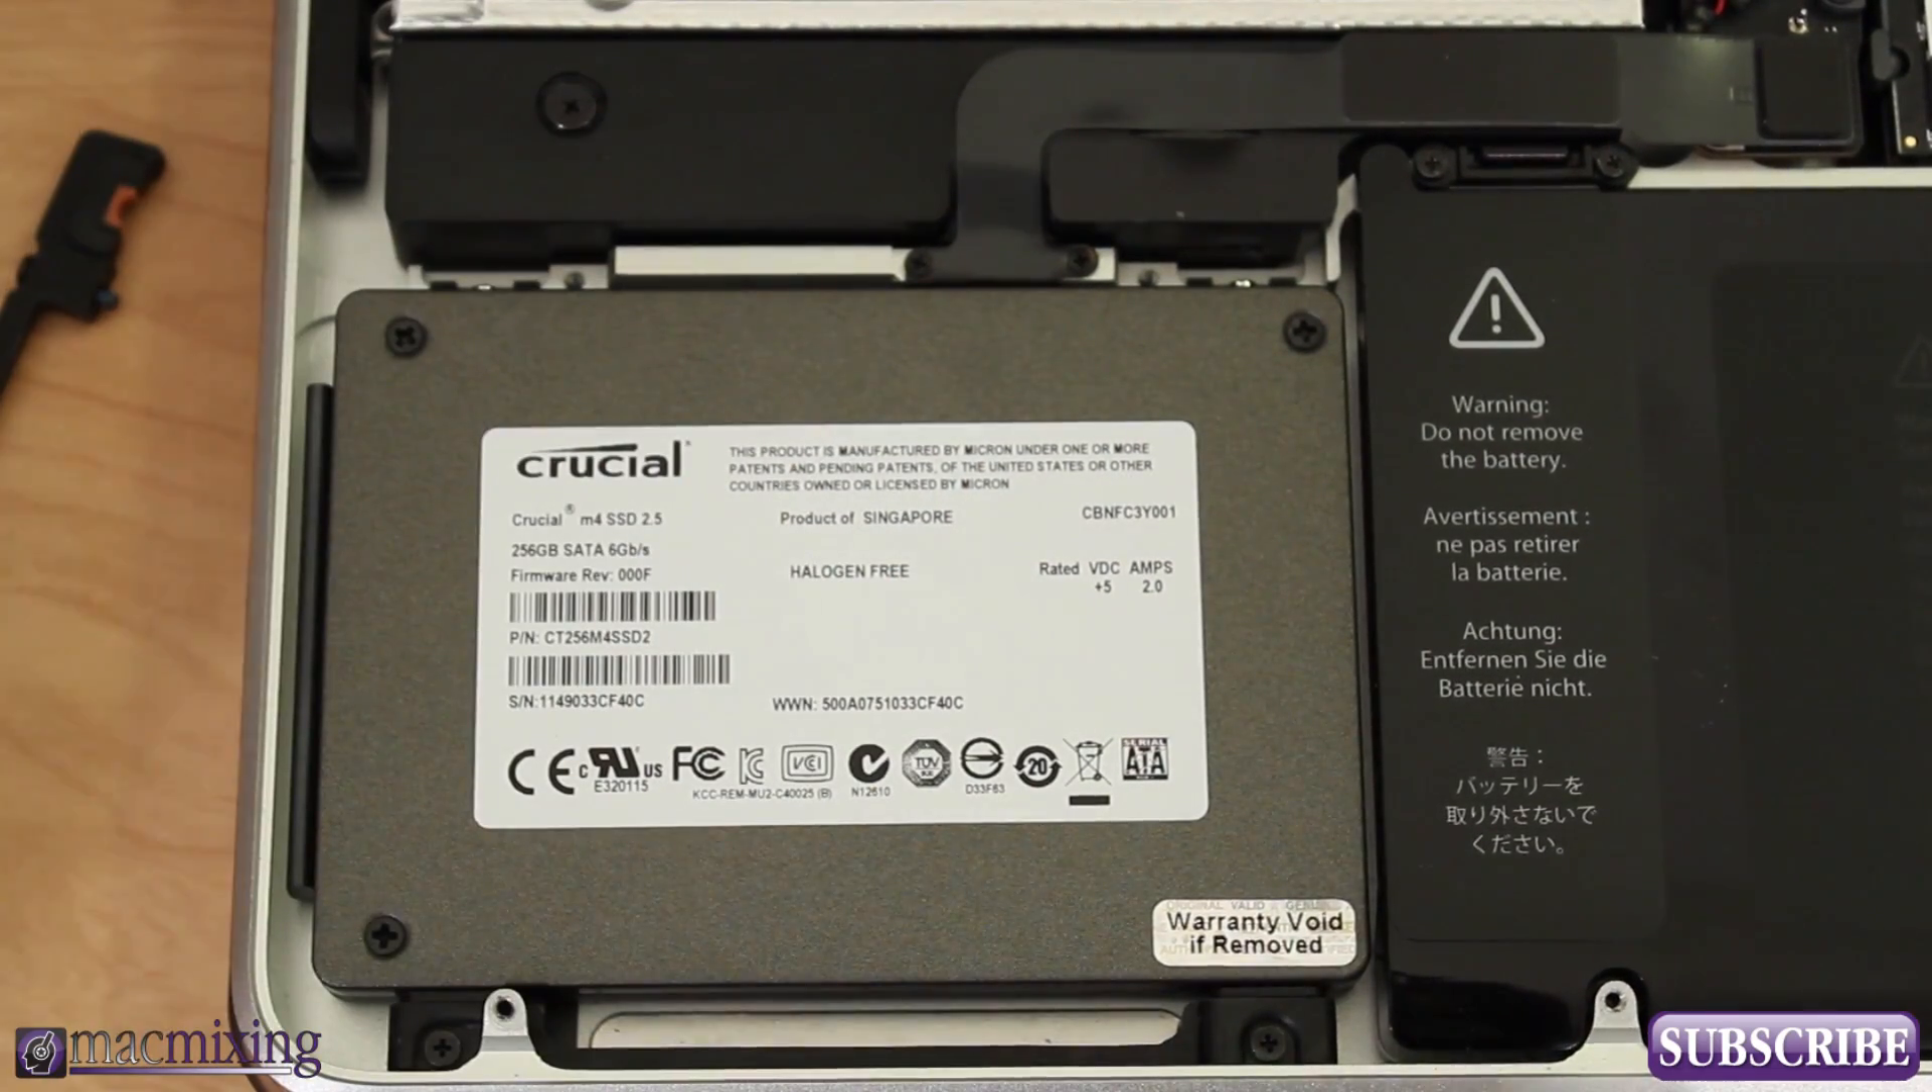So now we have the solid state drive in there.